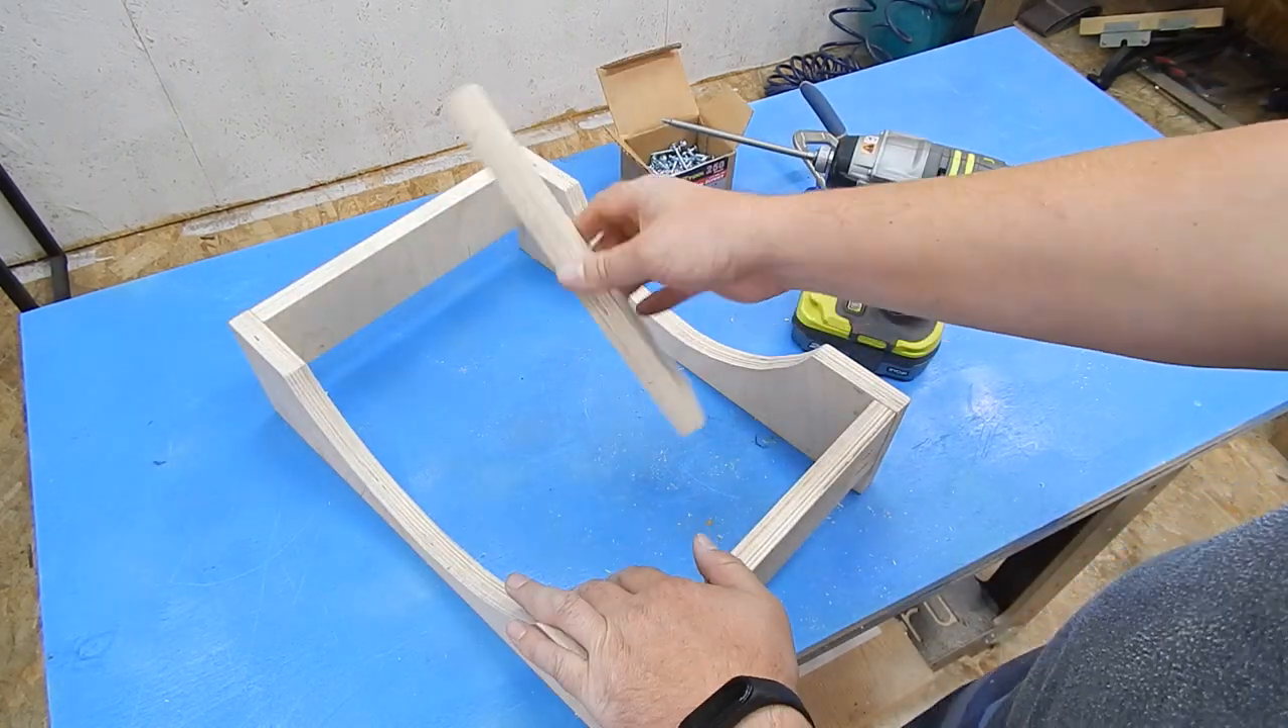И теперь нам остается закрепить всего лишь одну планку посередине.